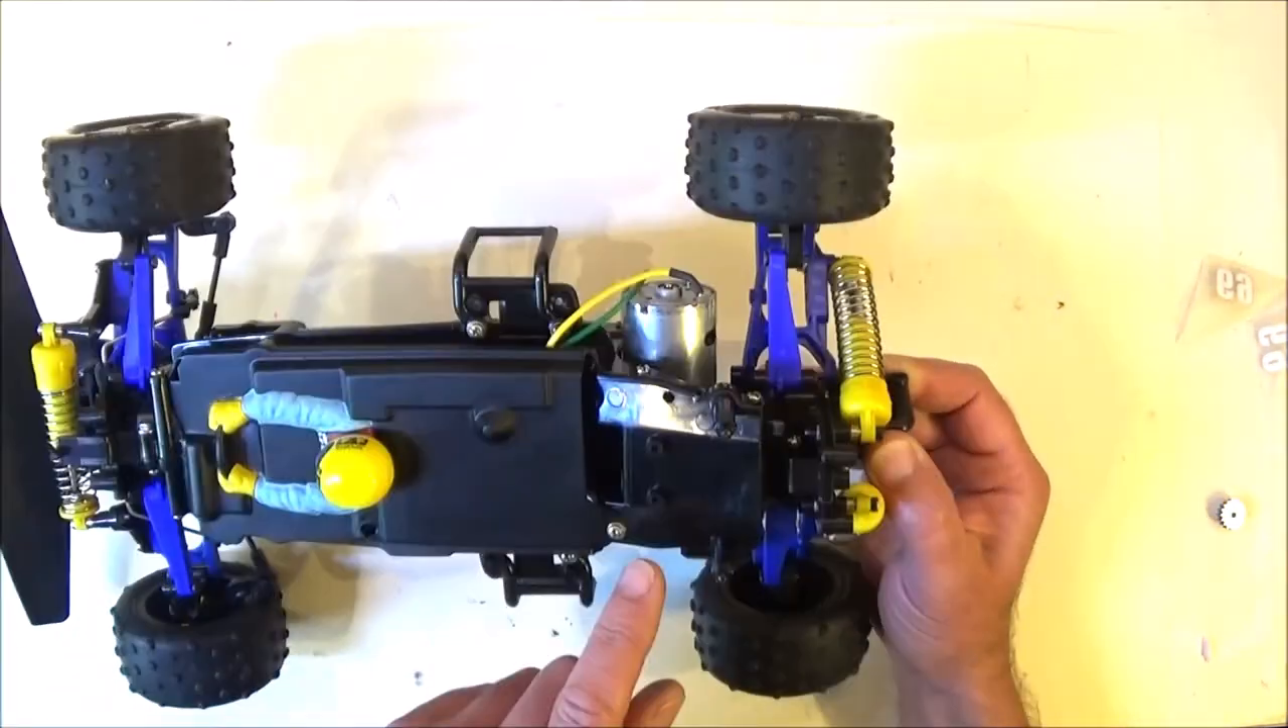You can see there I've fitted a brand new silver can.